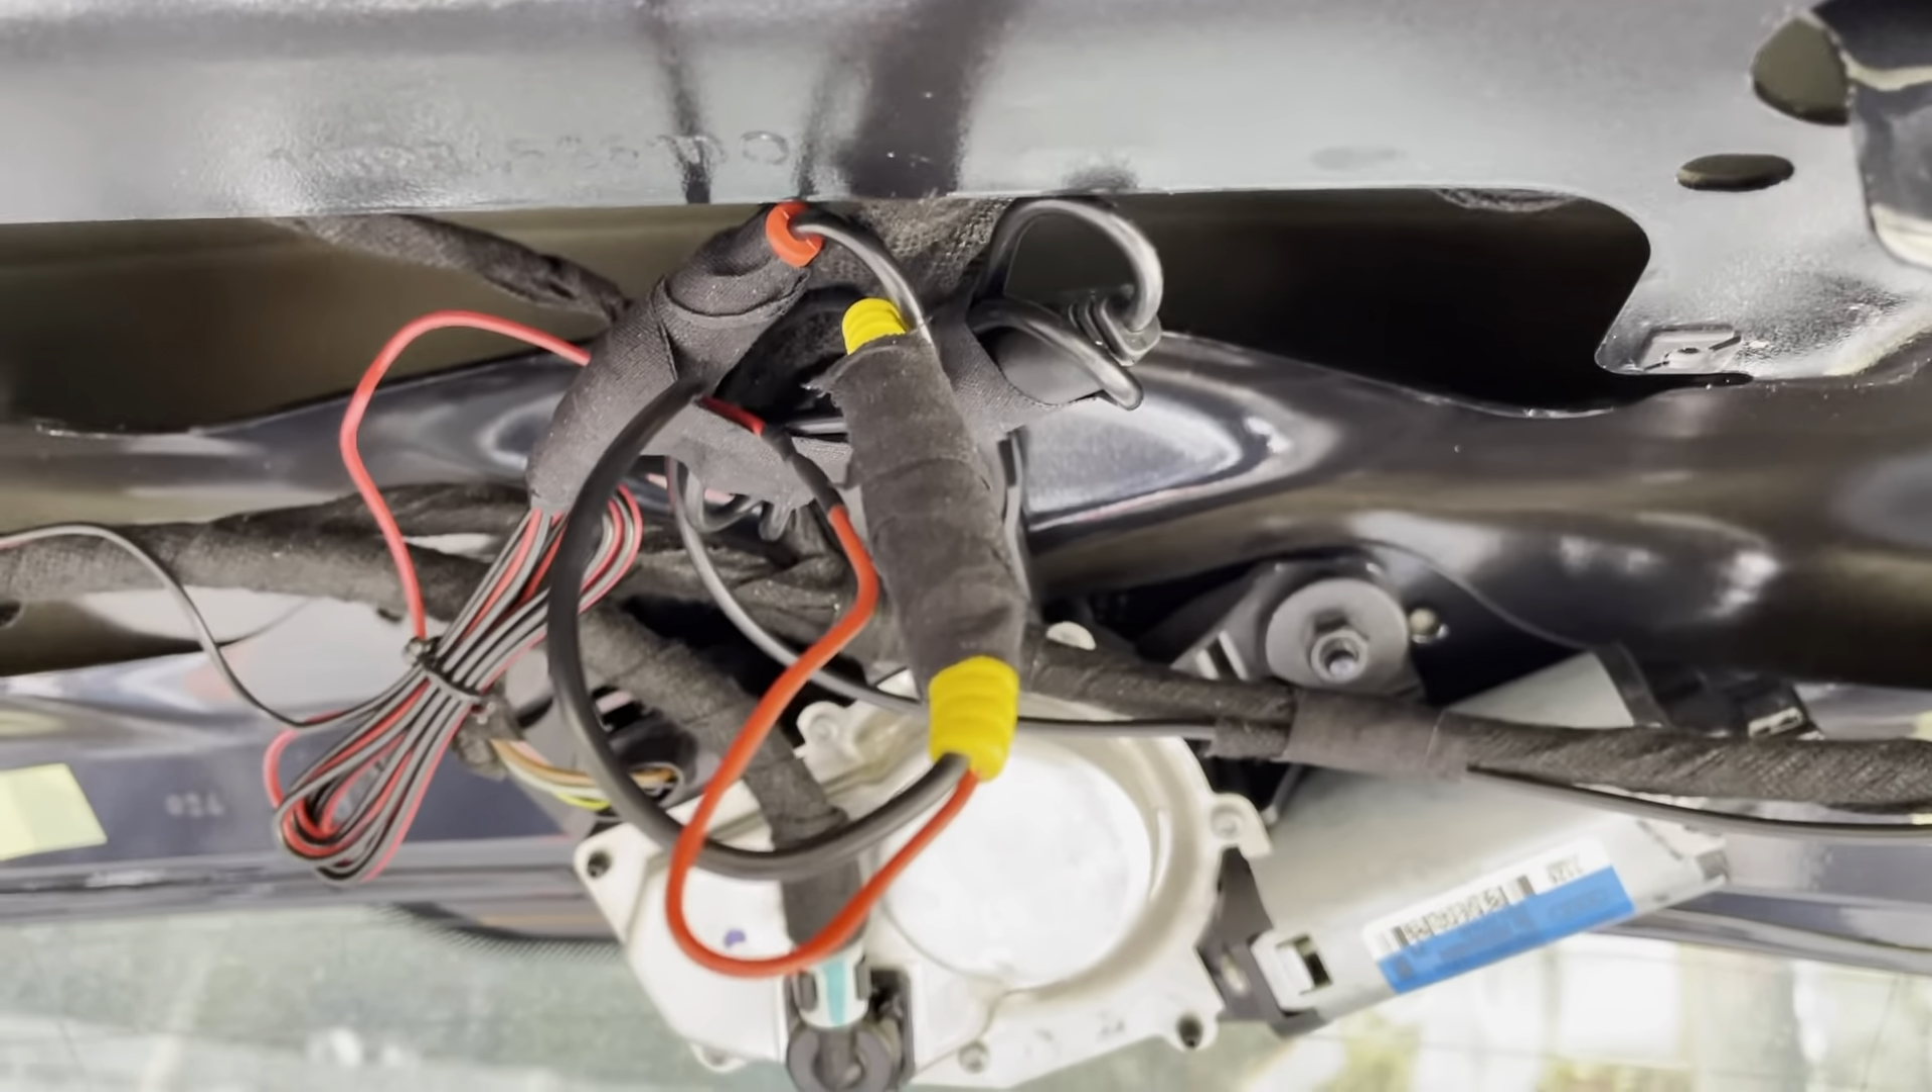As you can see i put some wrapping around the connections as i don't want them to come apart while driving around.